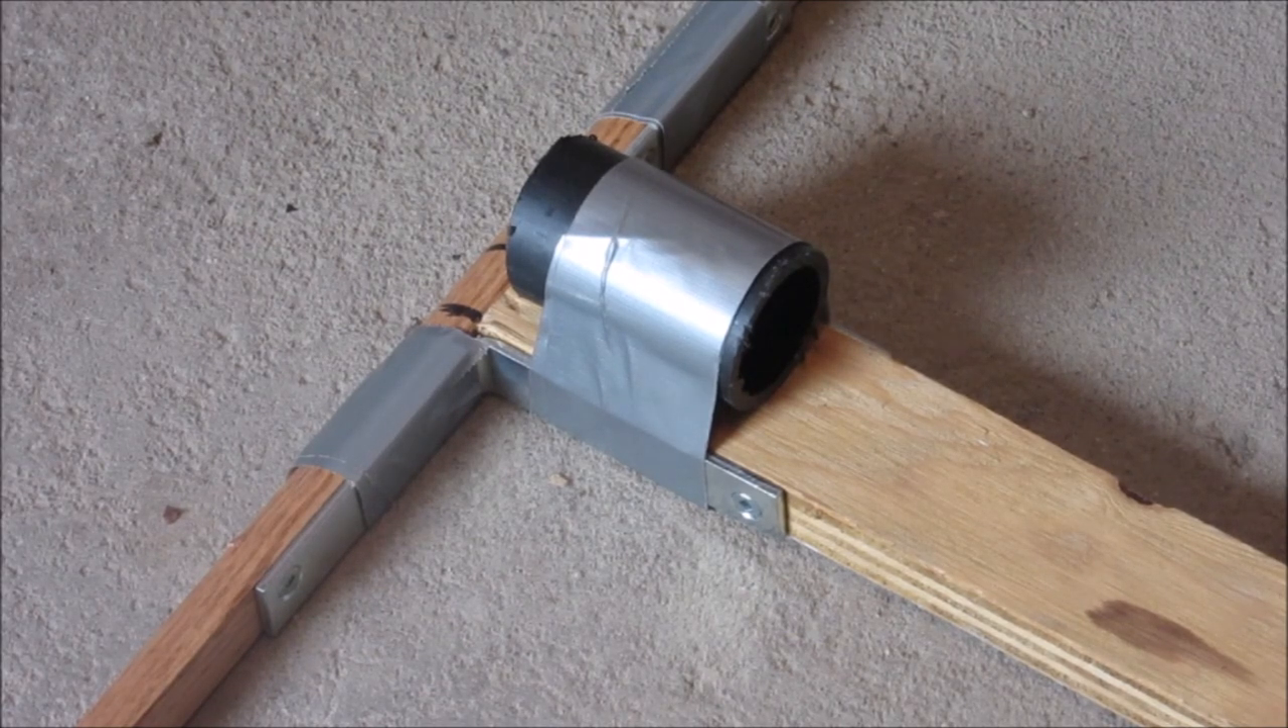So there is the crossmember attached to the body.